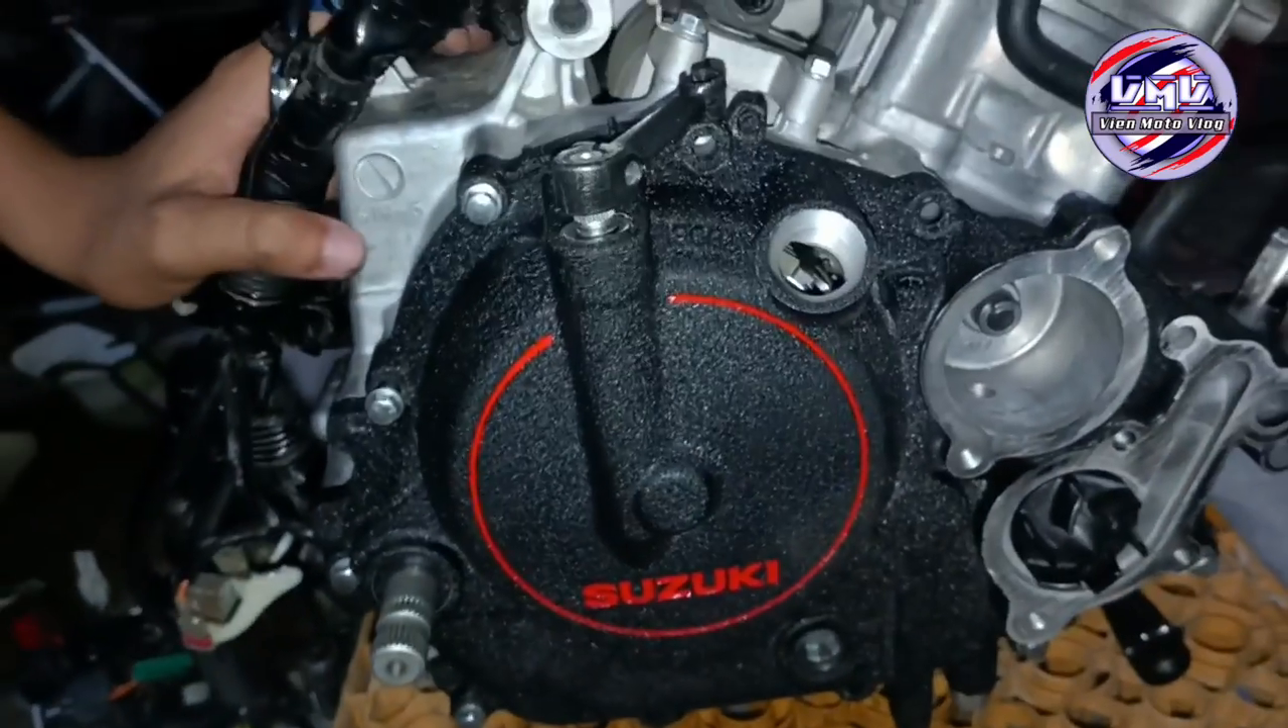So naikabit na namin itong kanyang Right crankcase mga boss.